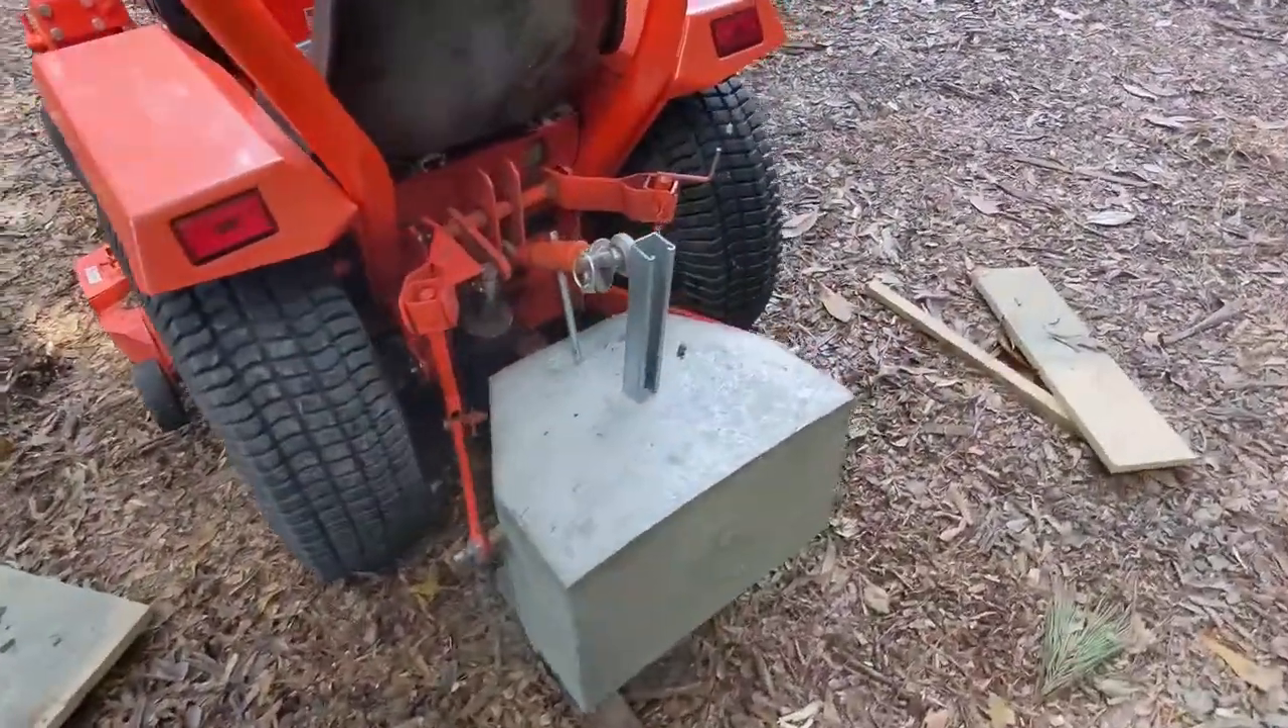All right so there's the counterweight hooked up to the pins for the first time.